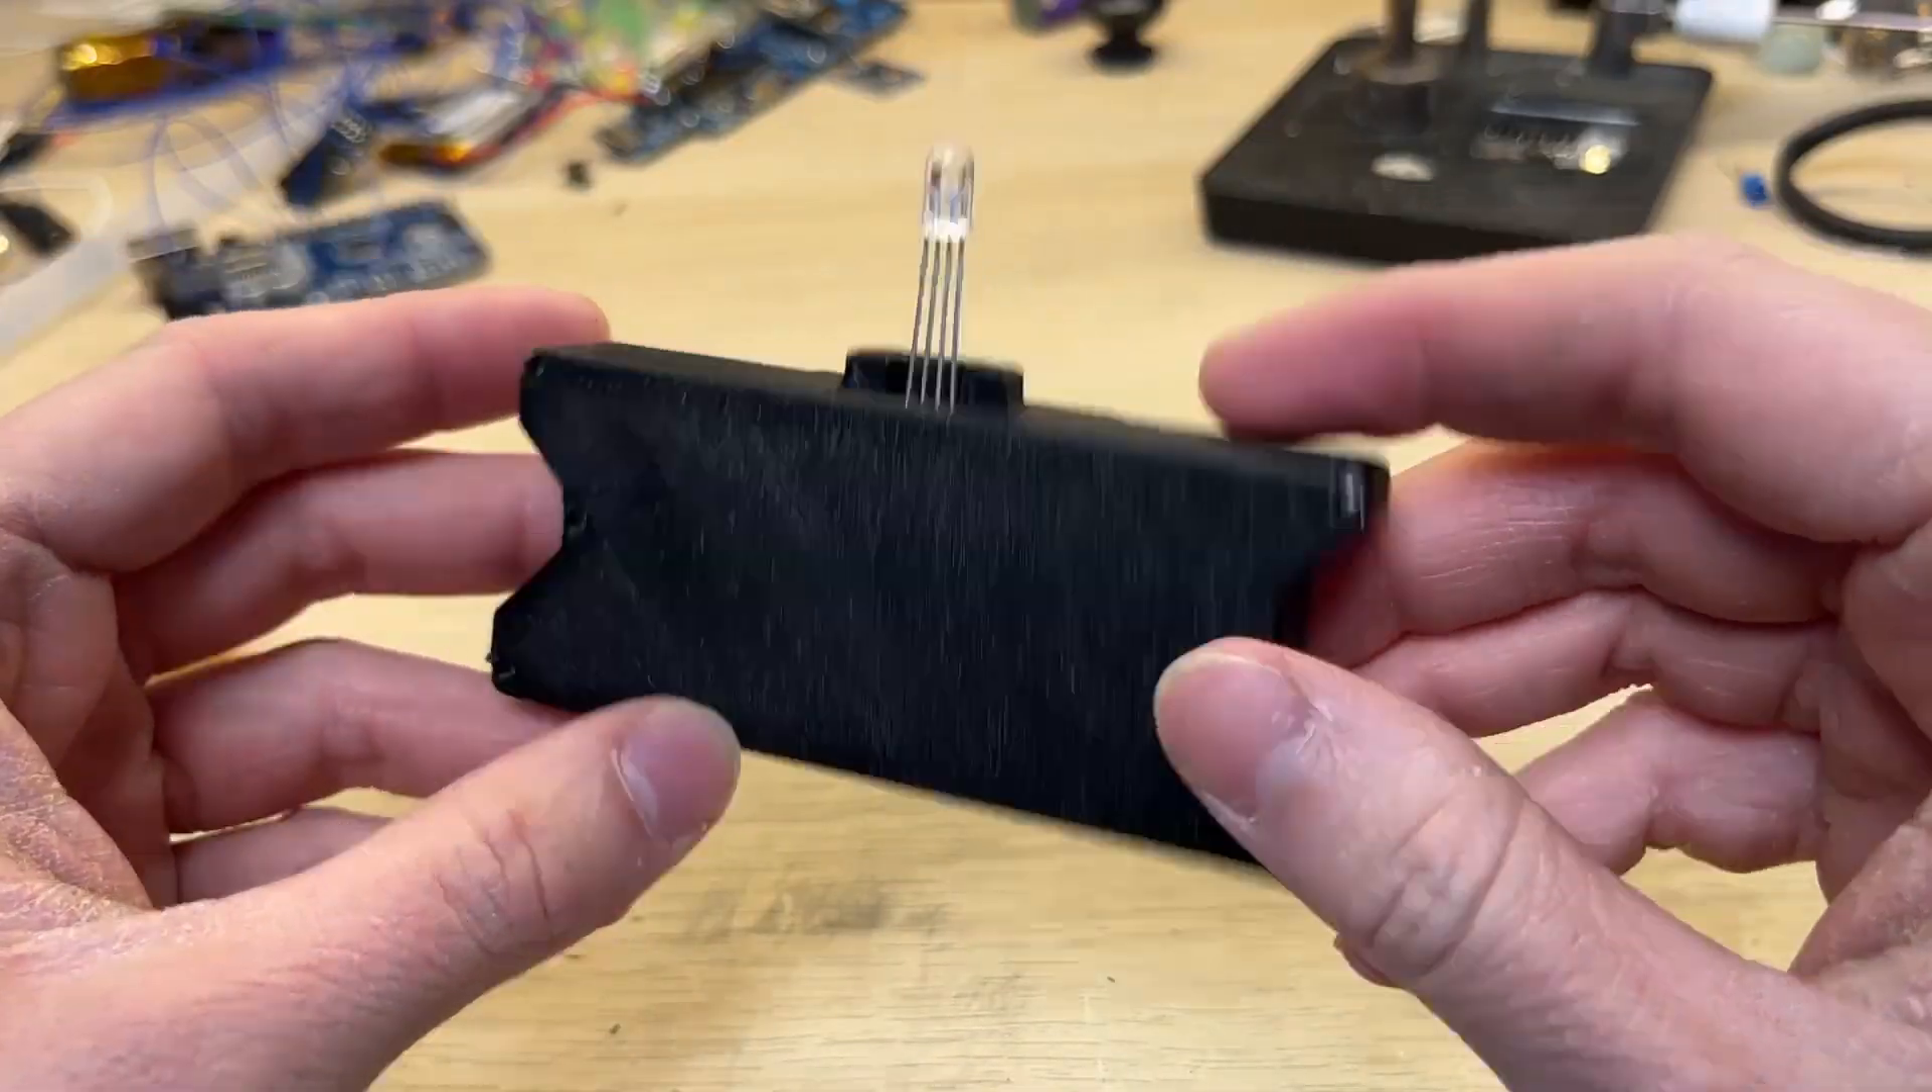And now the case is pretty much finished However, it still needs a ping pong ball for the tracking.